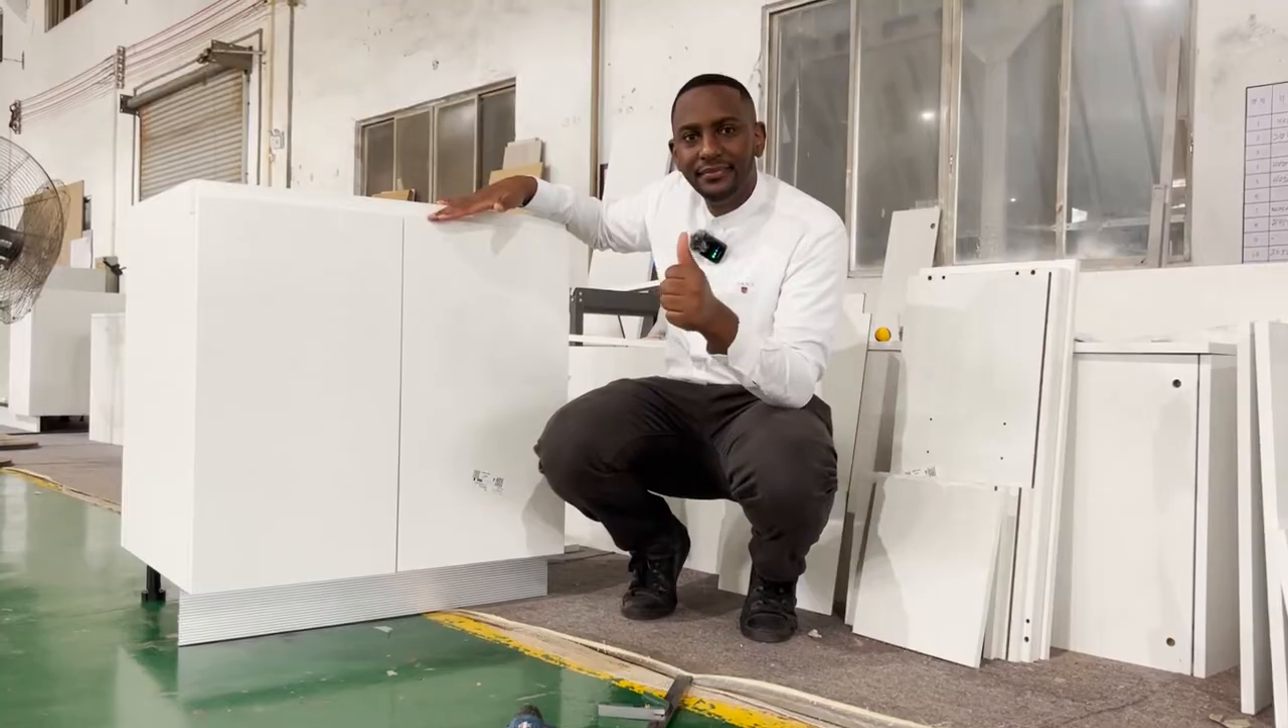Our base cabinet is nearly complete. All what is left is the countertop.